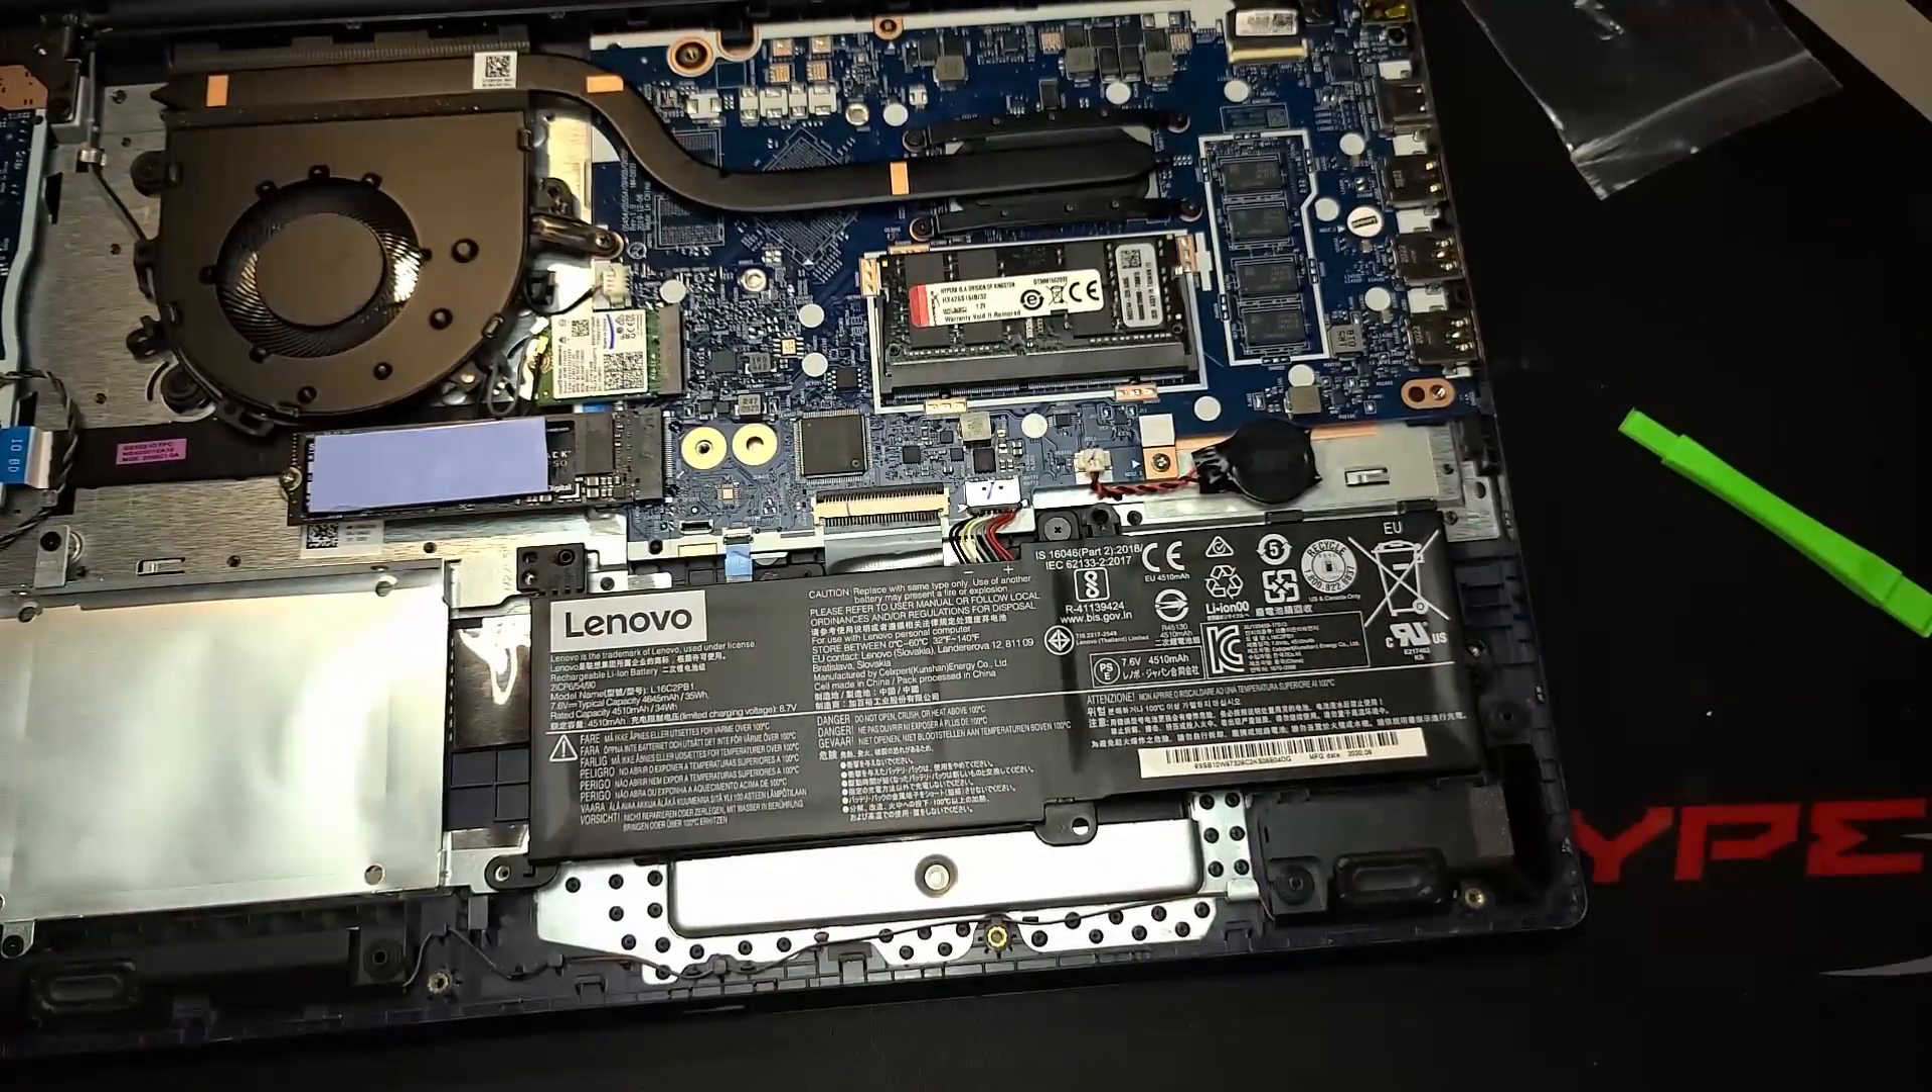So we put the battery back in and the upgrades are done.